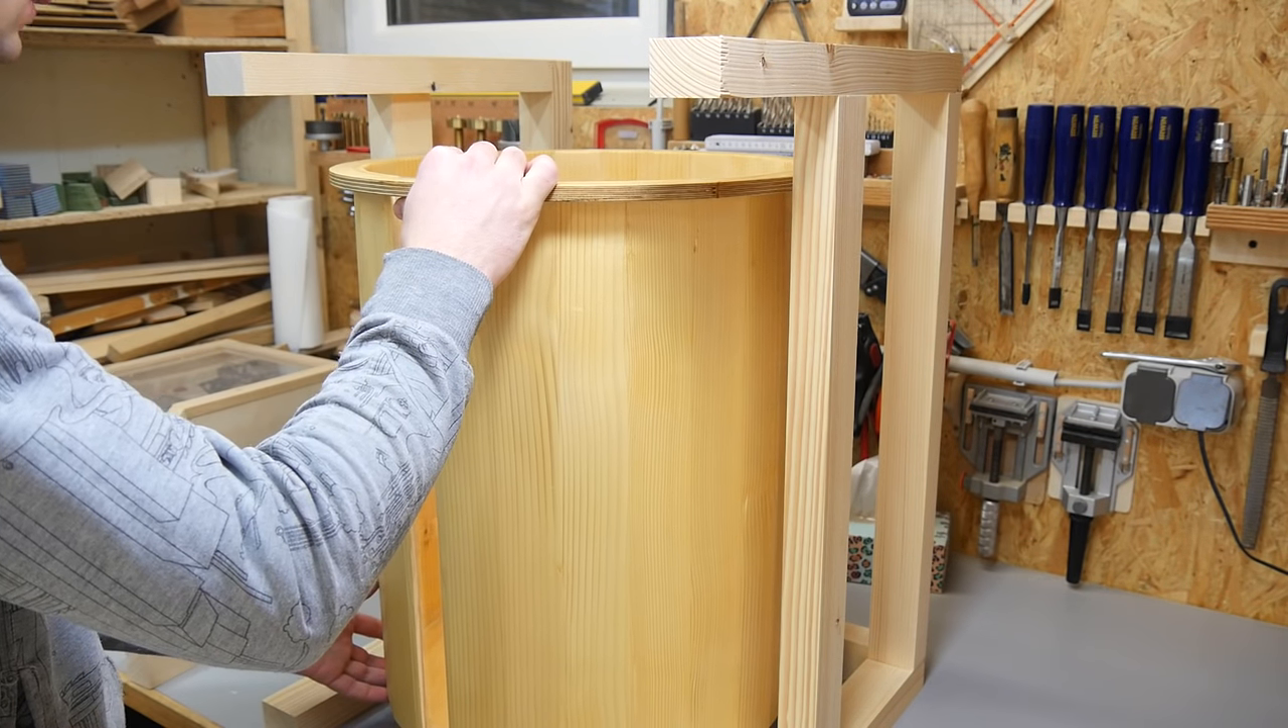And the main frame now gets assembled like this. And the bucket fits.